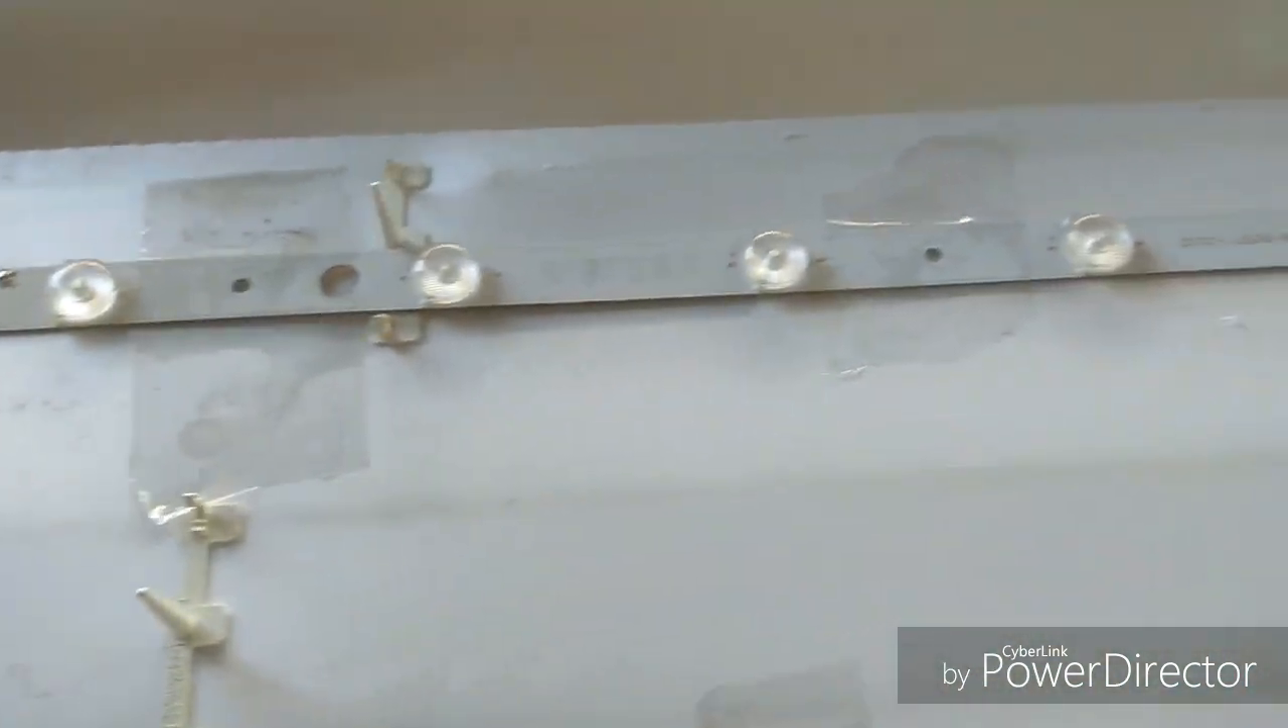अब यह देखिए मैंने यह यह लड़ी लगा चुका हूं।